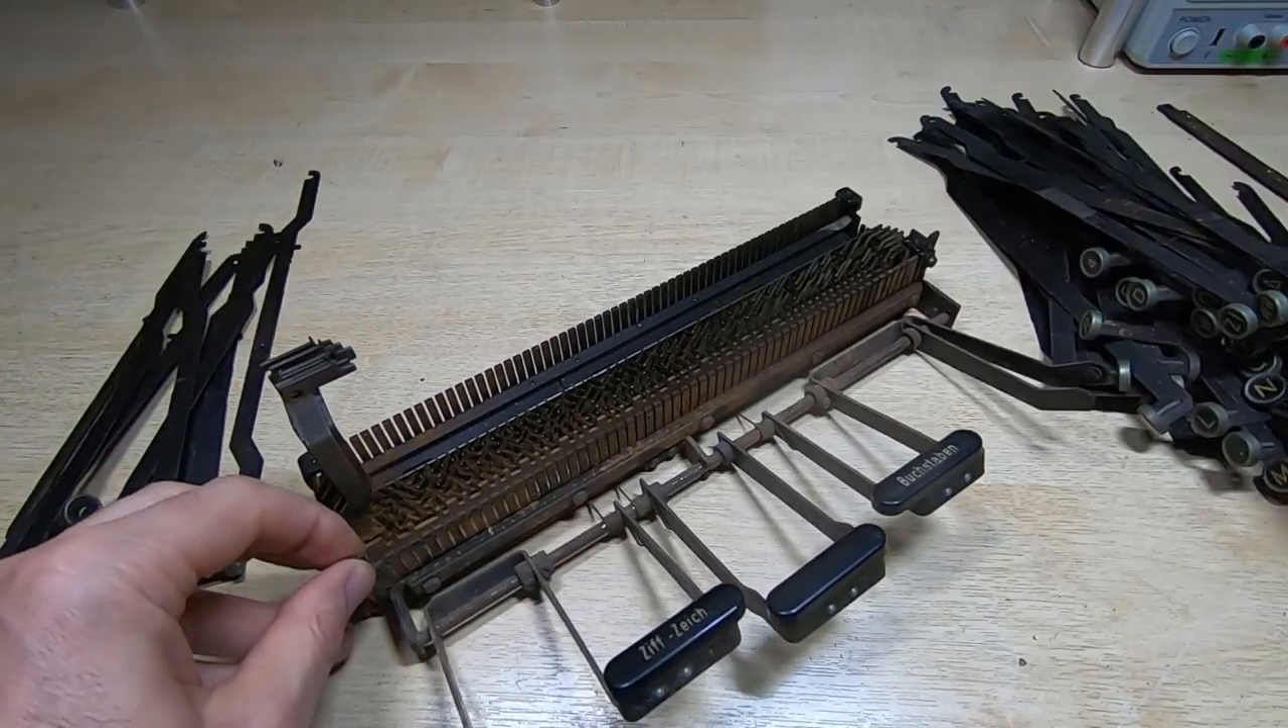Okay that's all the keys removed you can see that they're not in terrible condition but they do need cleaning and some need to be straightened out.